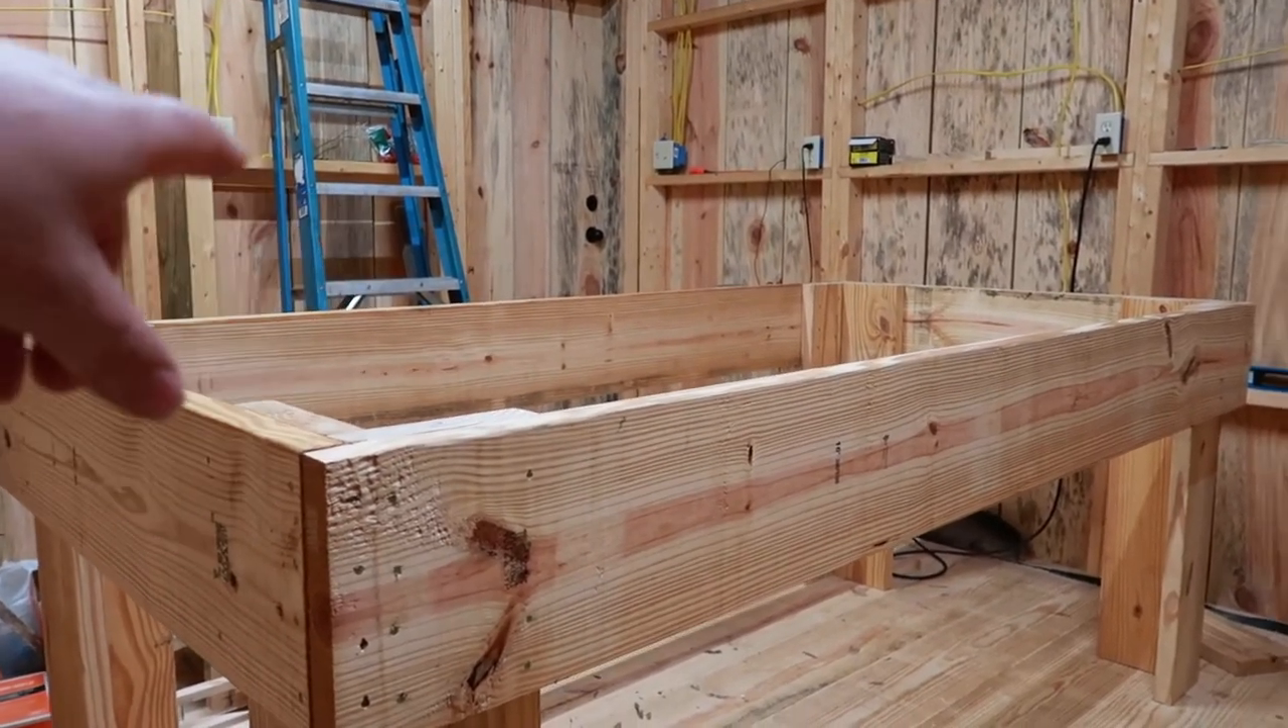I just want to show you what my shop table is looking like right now. I've got it all framed out. Still got to do some supports all in between on top there.